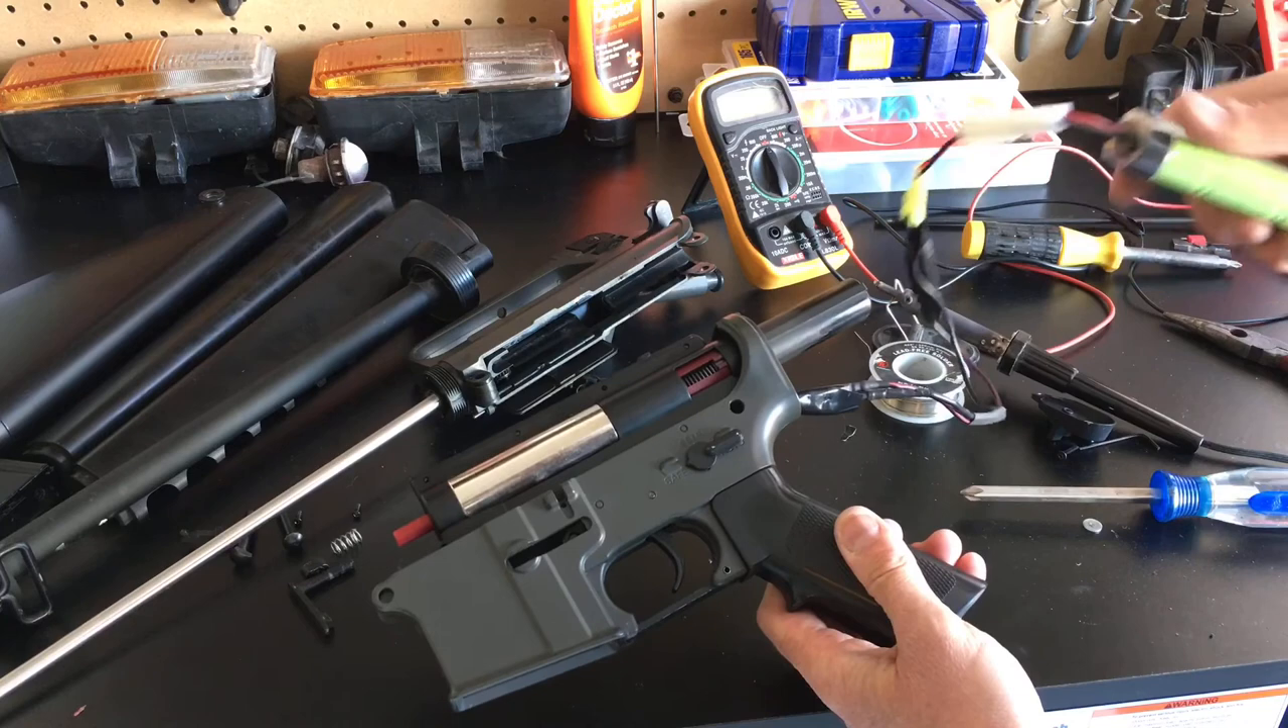I went ahead and put the lower receiver back together with the pistol grip, put the gearbox back in it.